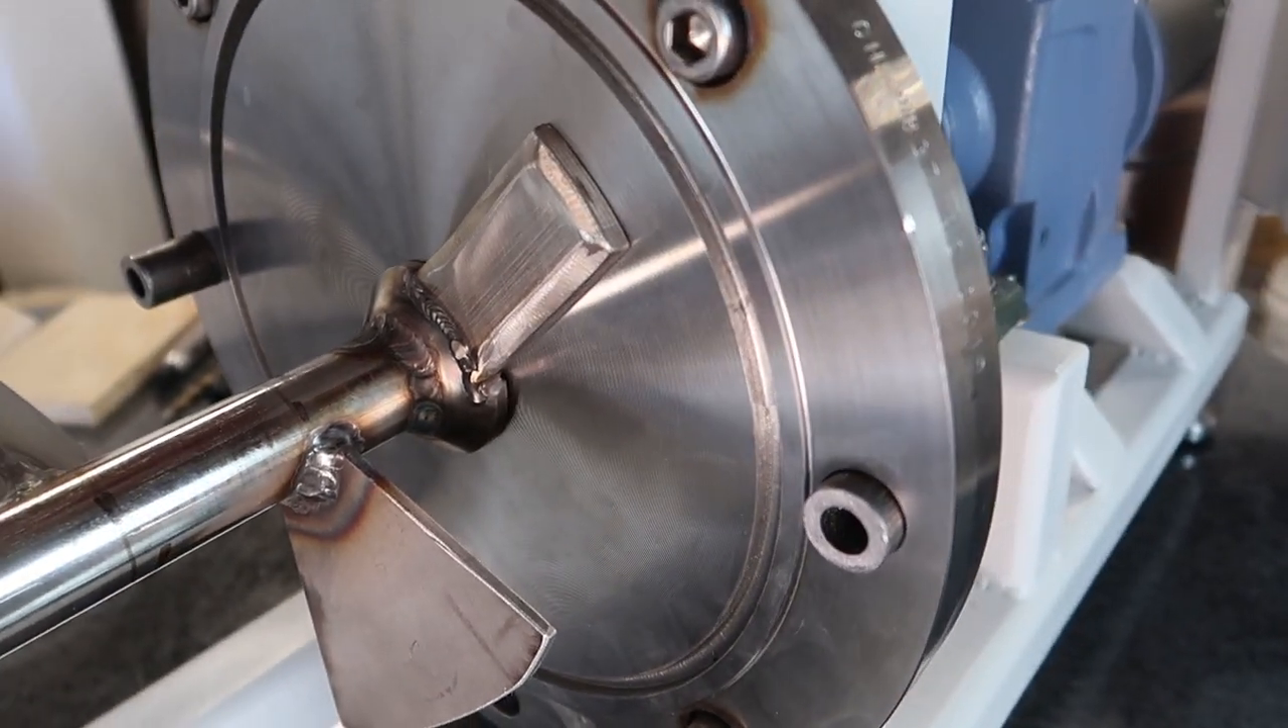They all look good and then i have my scraper bar installed you see i ground some bevels on it first and got that in place.